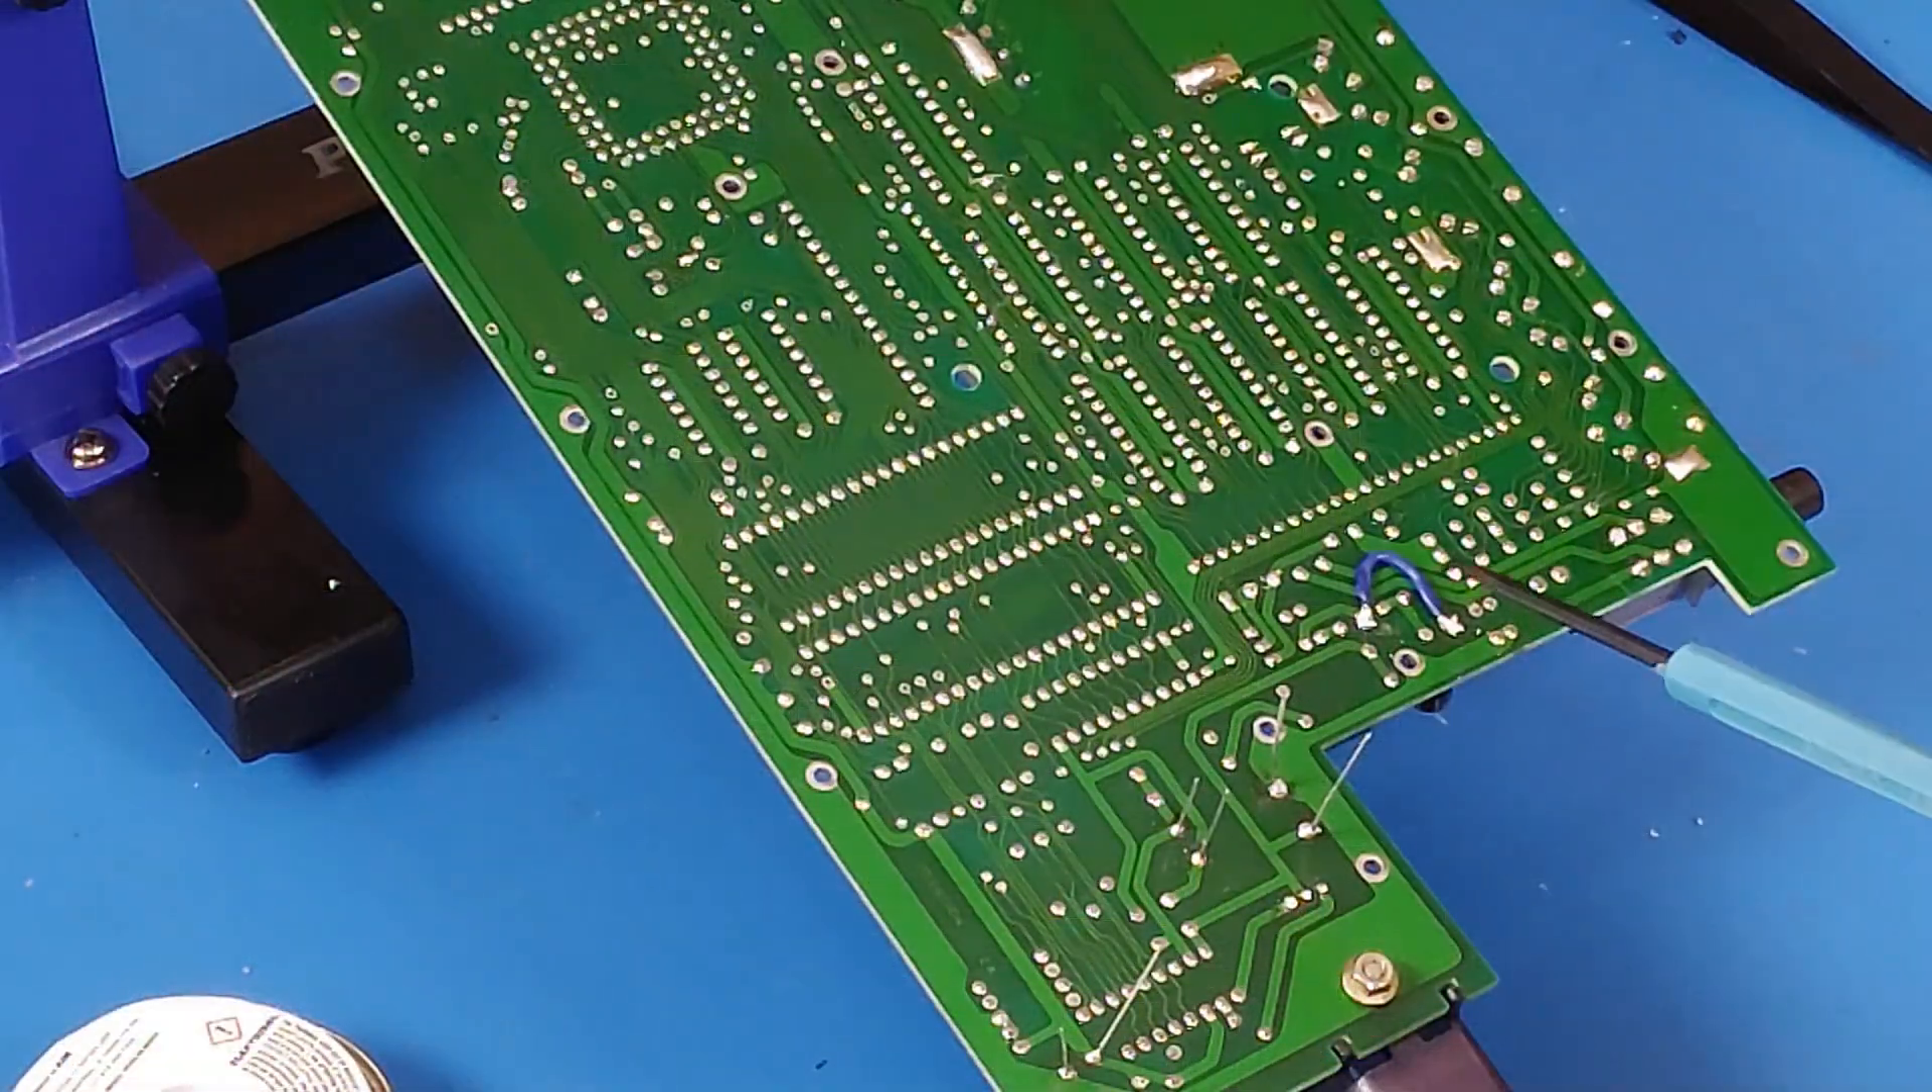Here is the bodge wire that I put on.